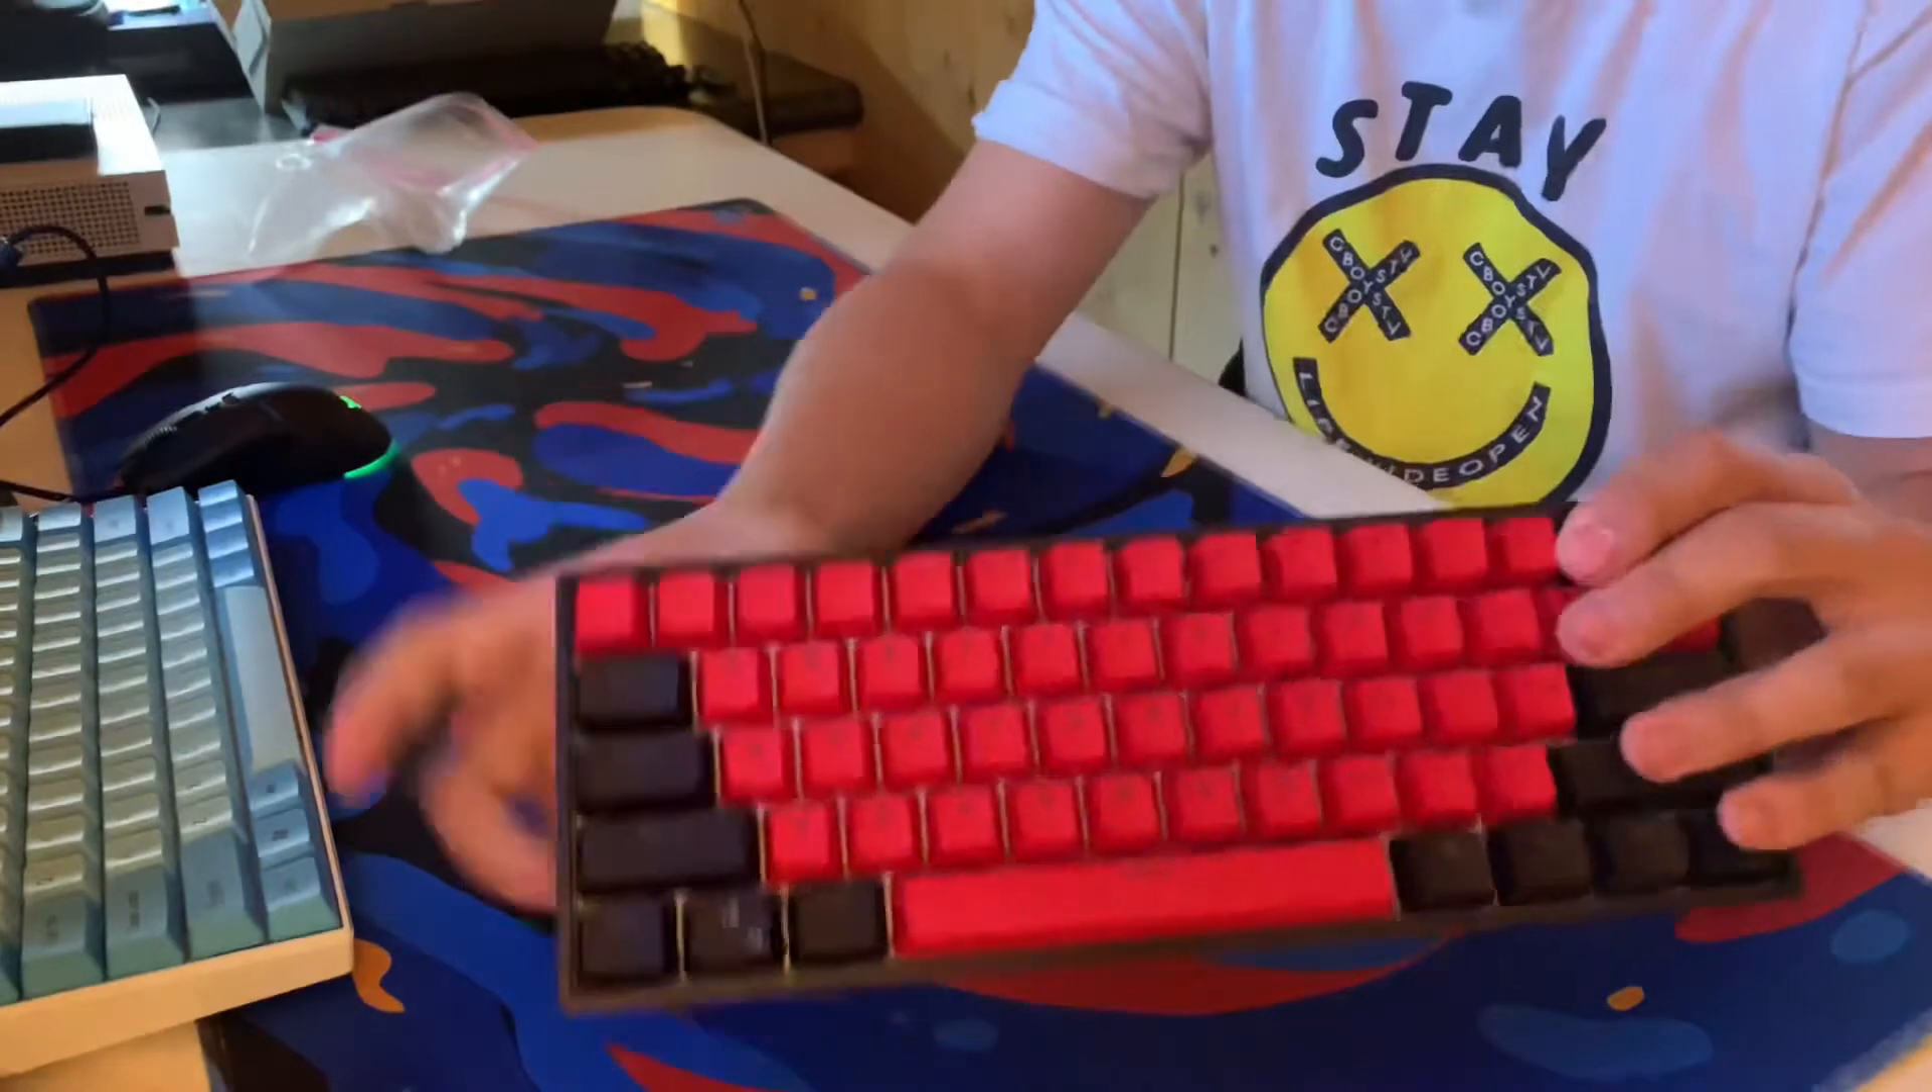I finished putting all the keycaps on.